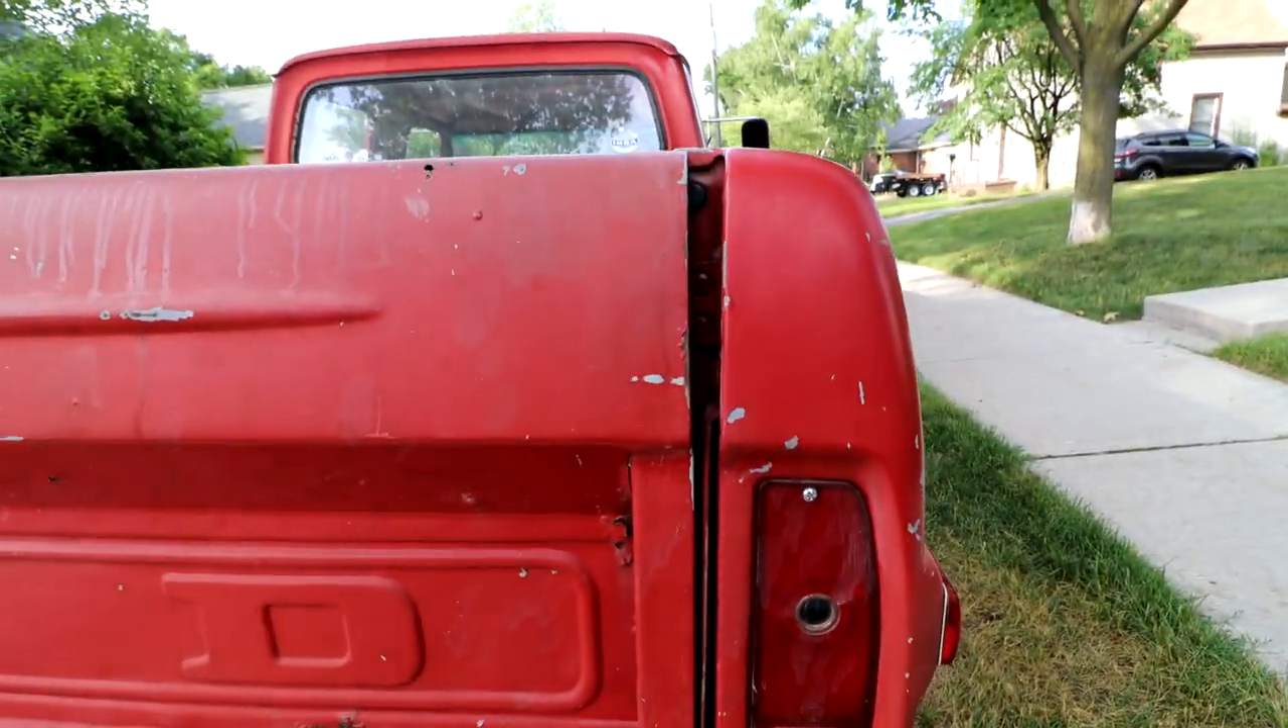You can see how spread out the side of the bed is here compared to the tailgate both sides quite a tapered gap.